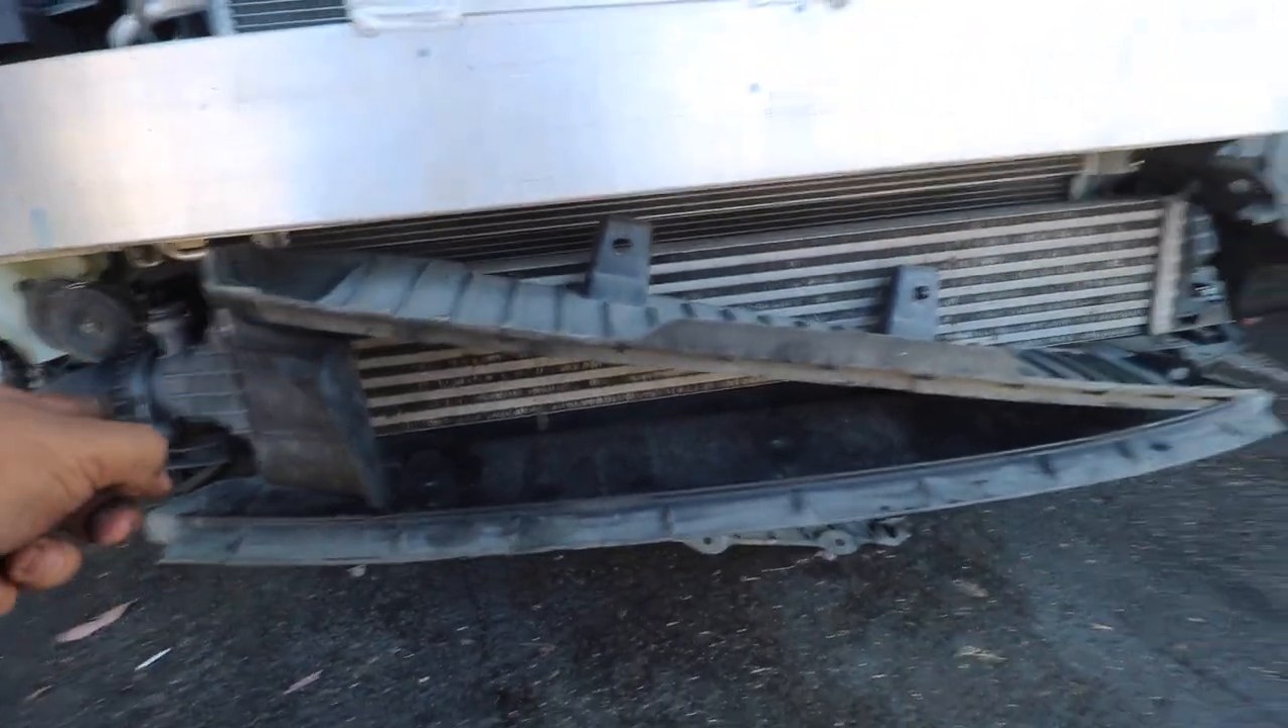Right now we're pretty much working on getting this rubber piece off which is pretty much almost out.